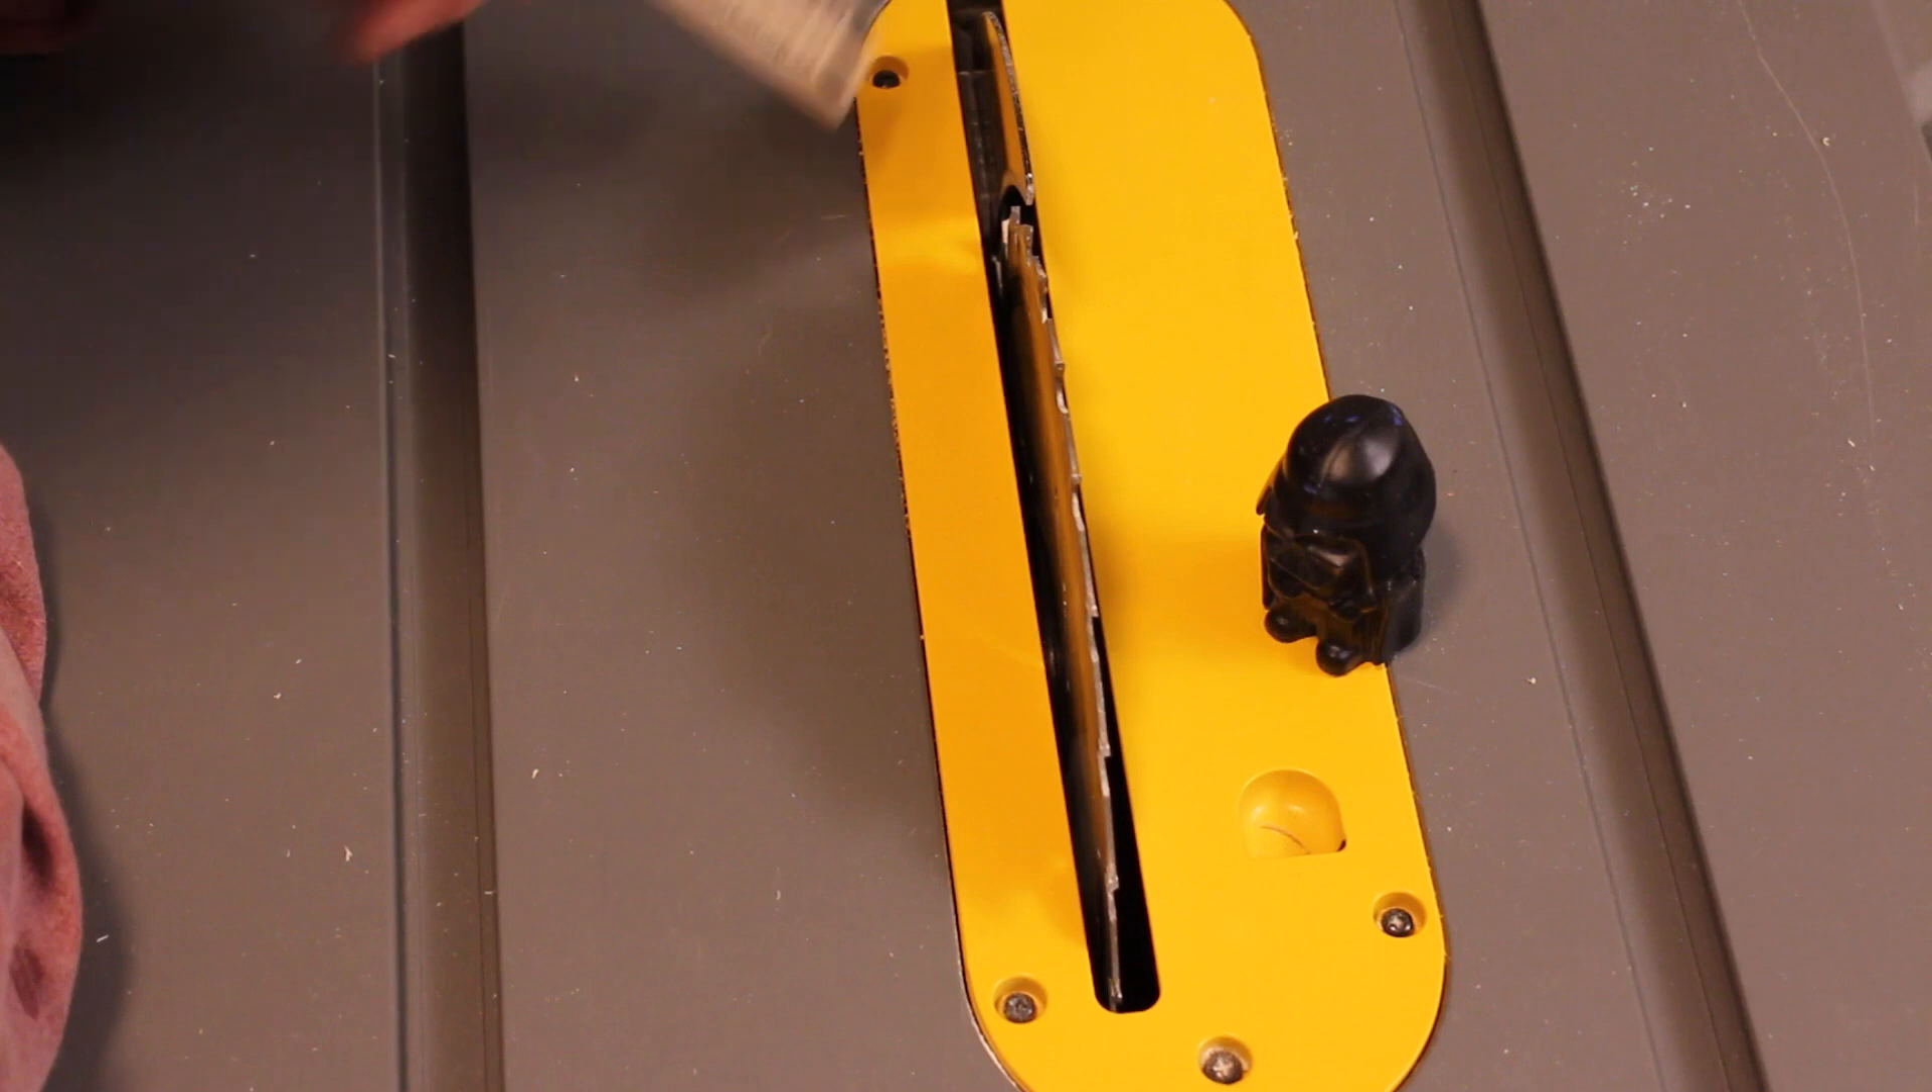If you look at the throat plate it has a huge gap on the side.